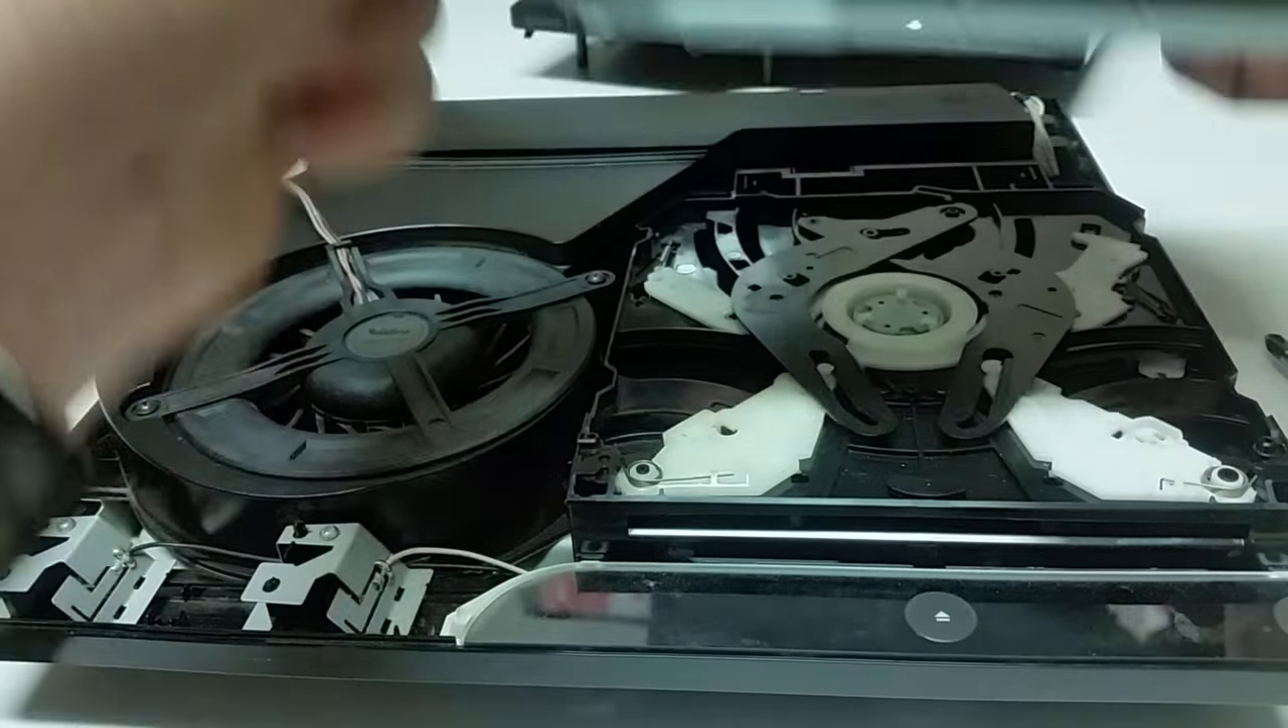So we've got the top removed.